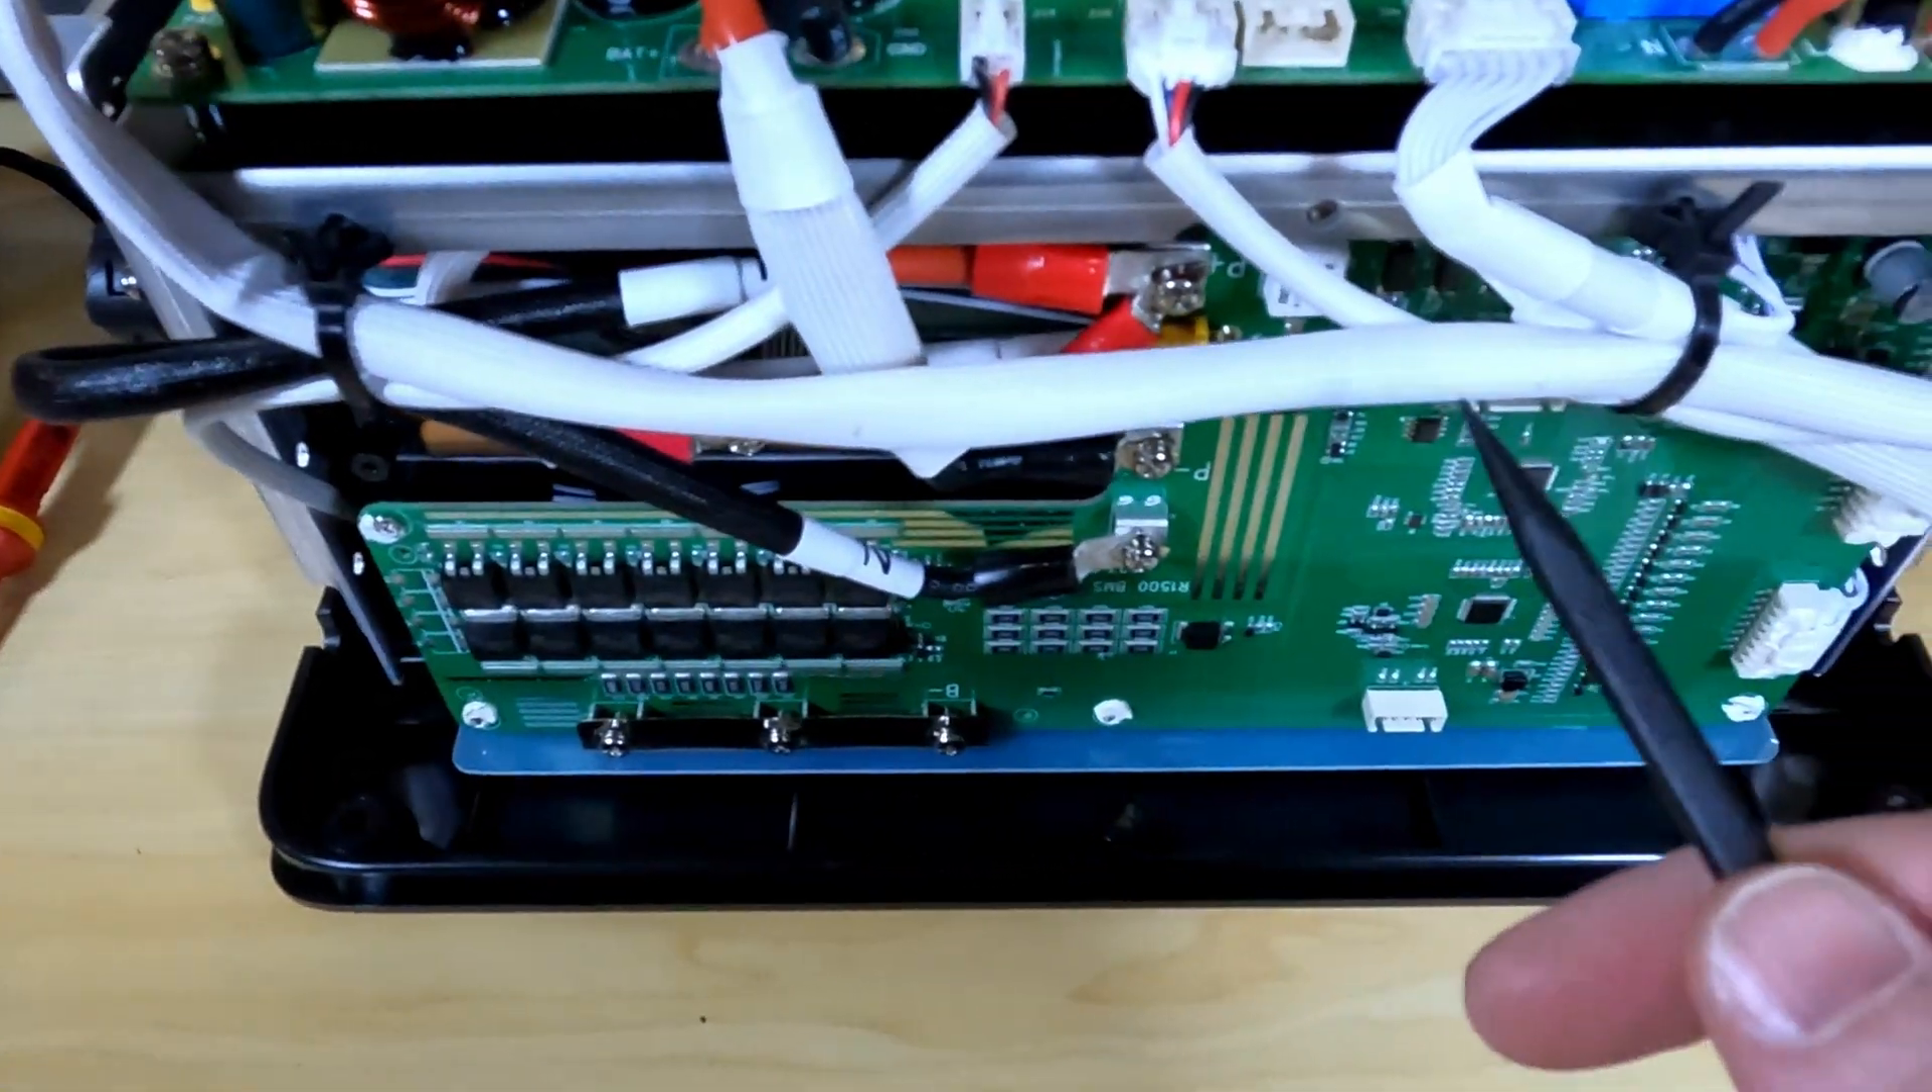Everything is zip tied and bundled in this protective cable wrap.